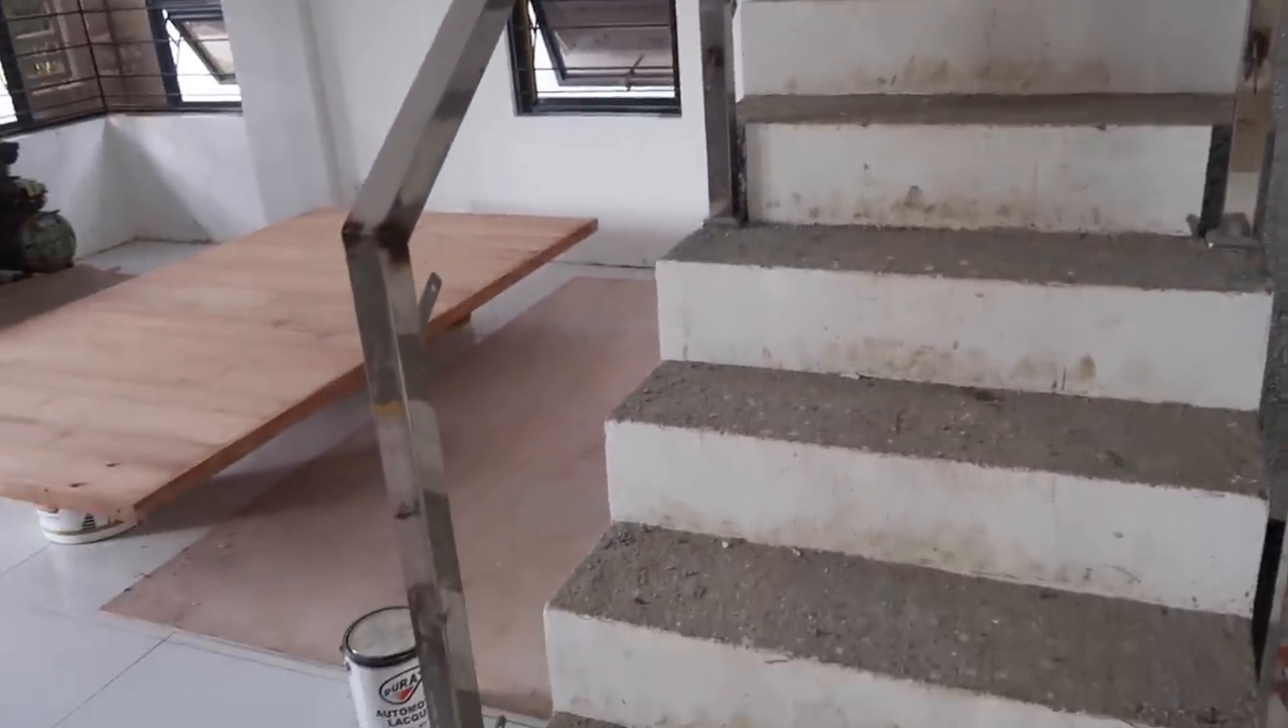The railing for the stairs is completed. We just got glass left to install.